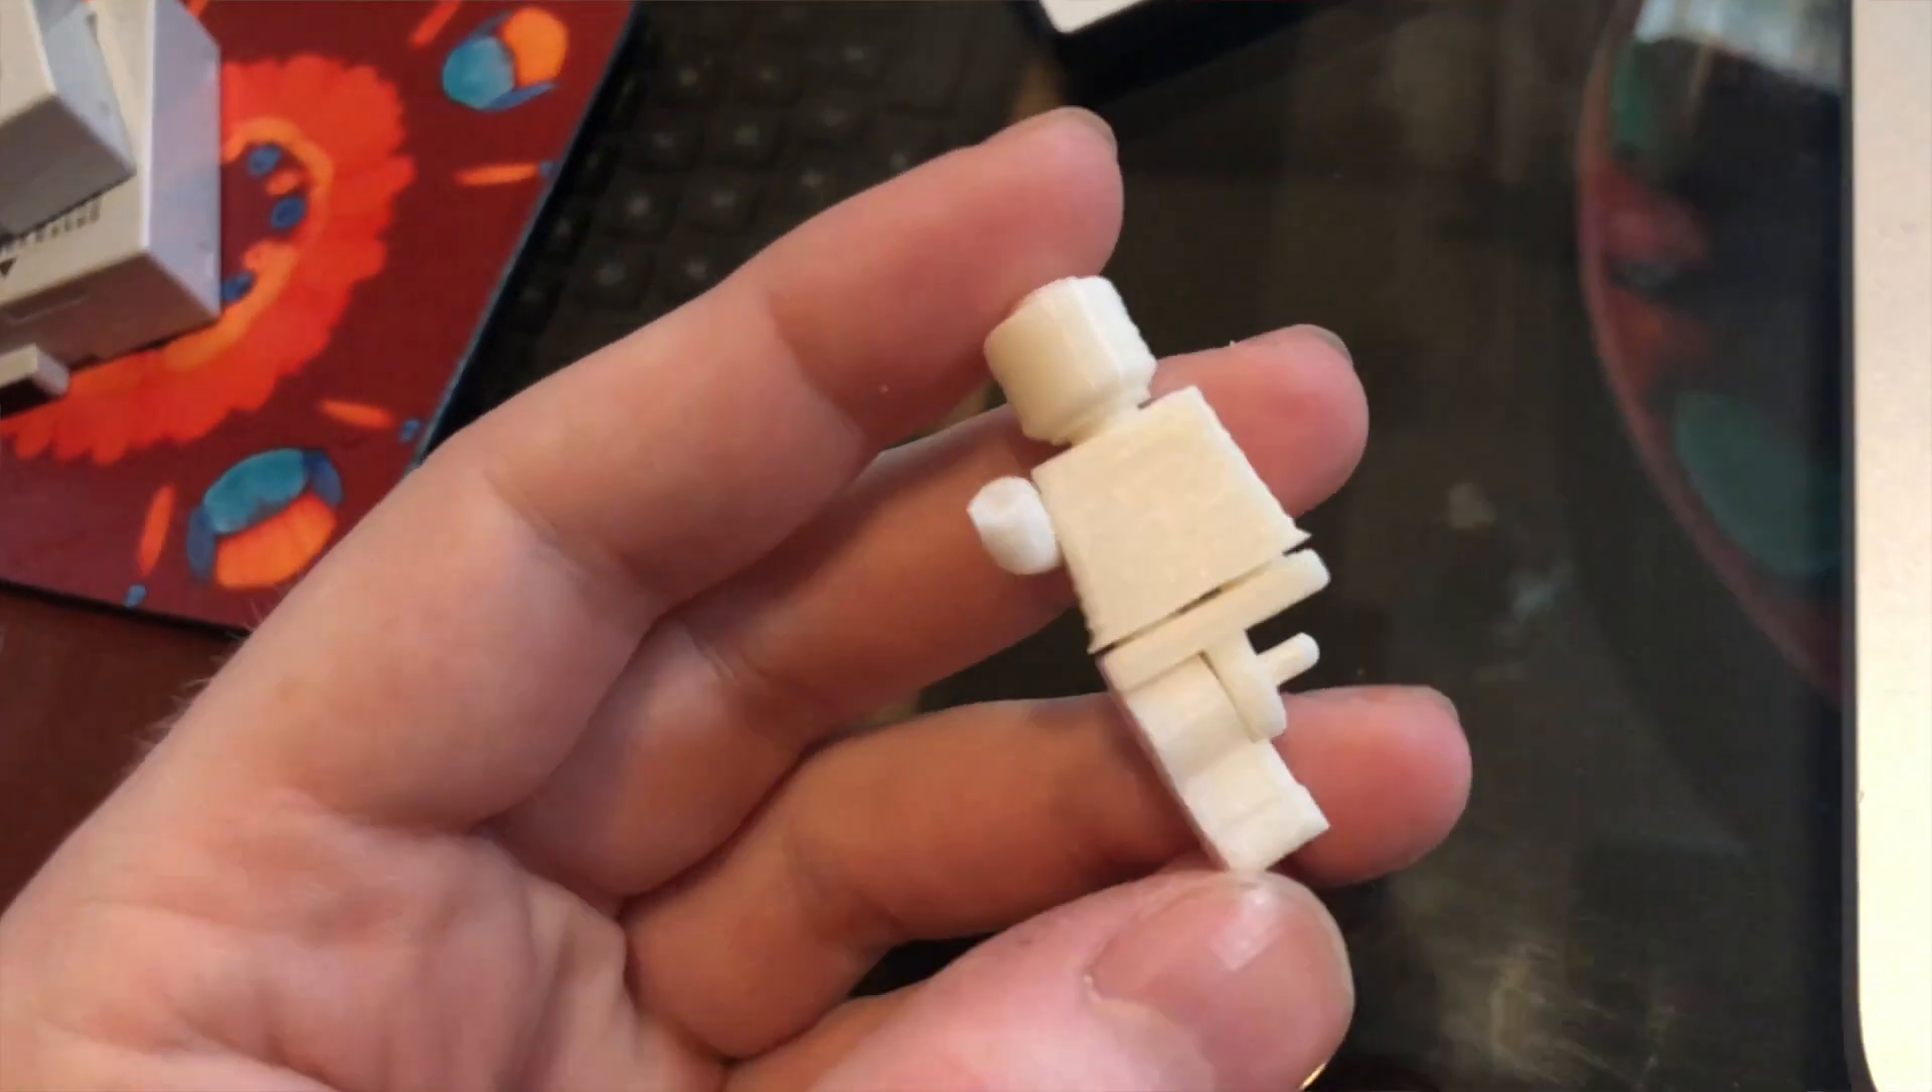His torso and his bottom half they don't quite meet up.